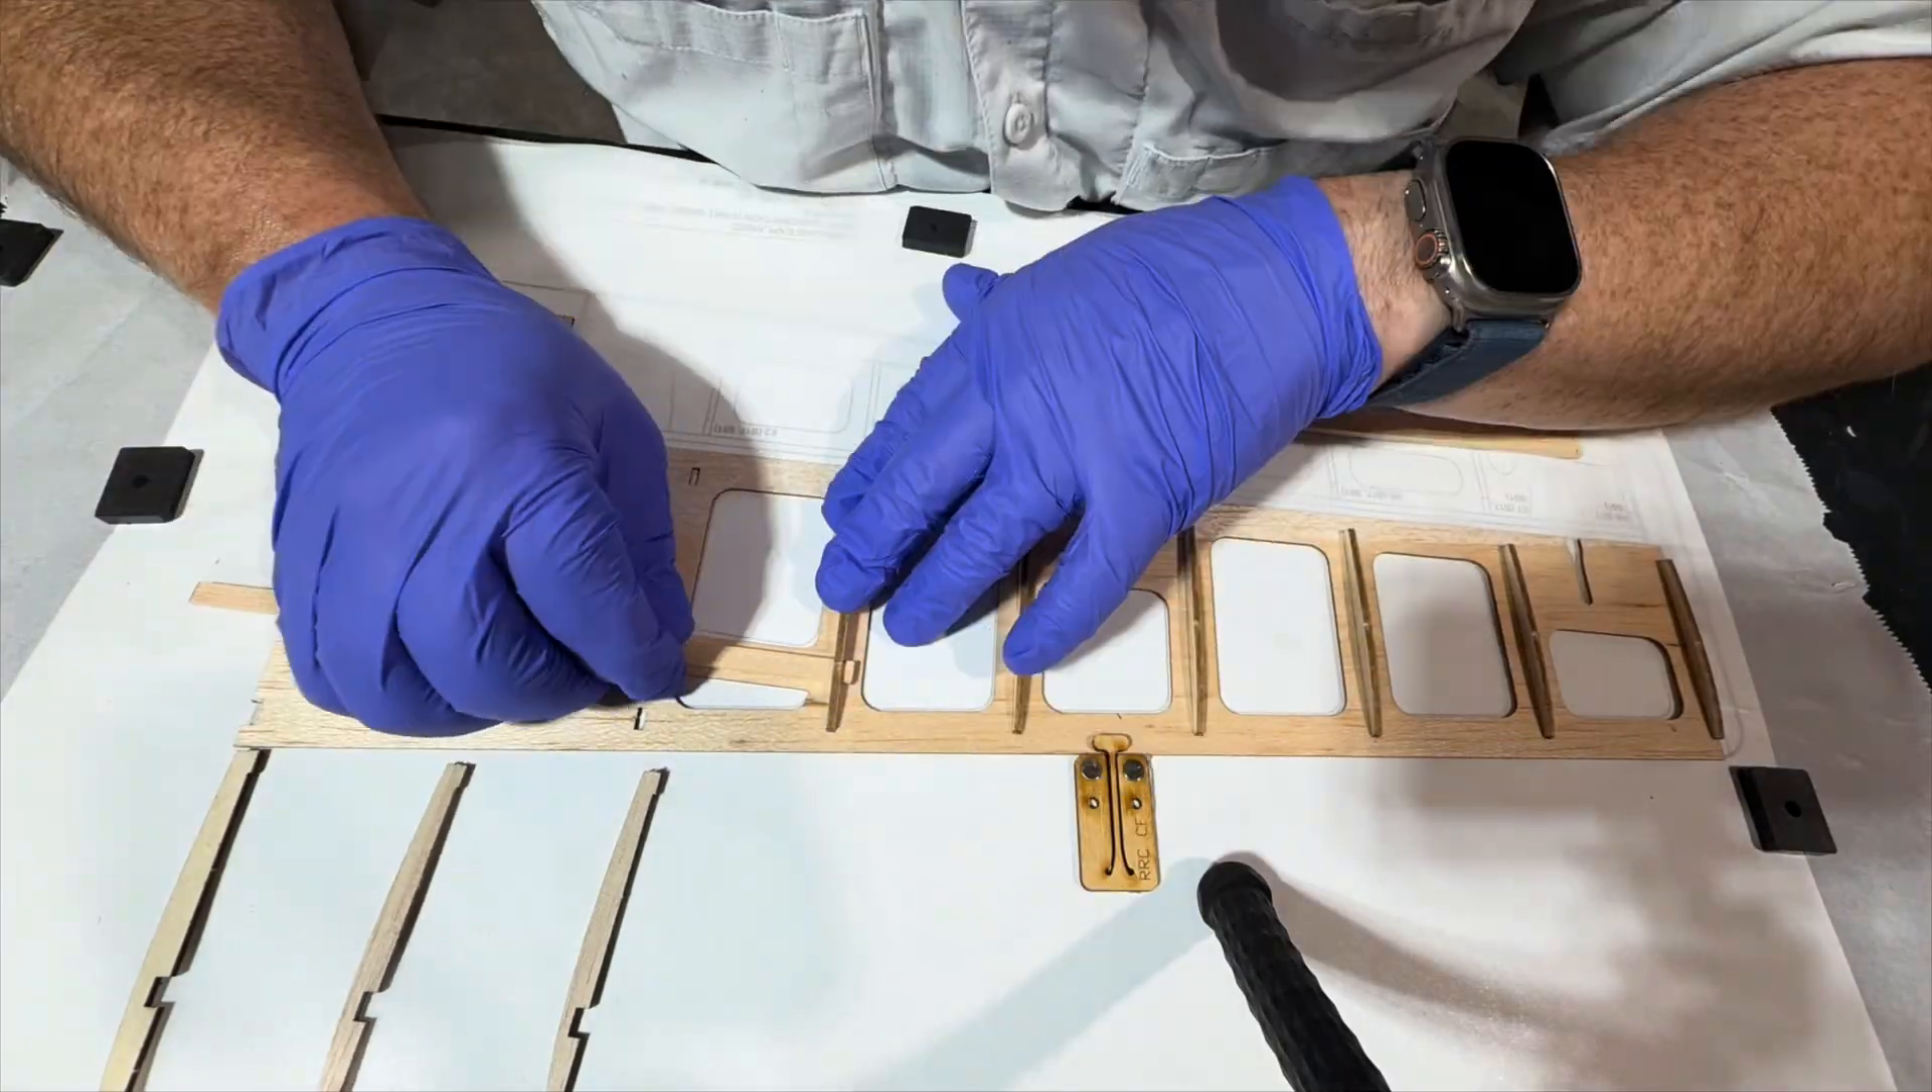So you can see here I went ahead and initially started building the horizontal stabilizer over top of the plans.